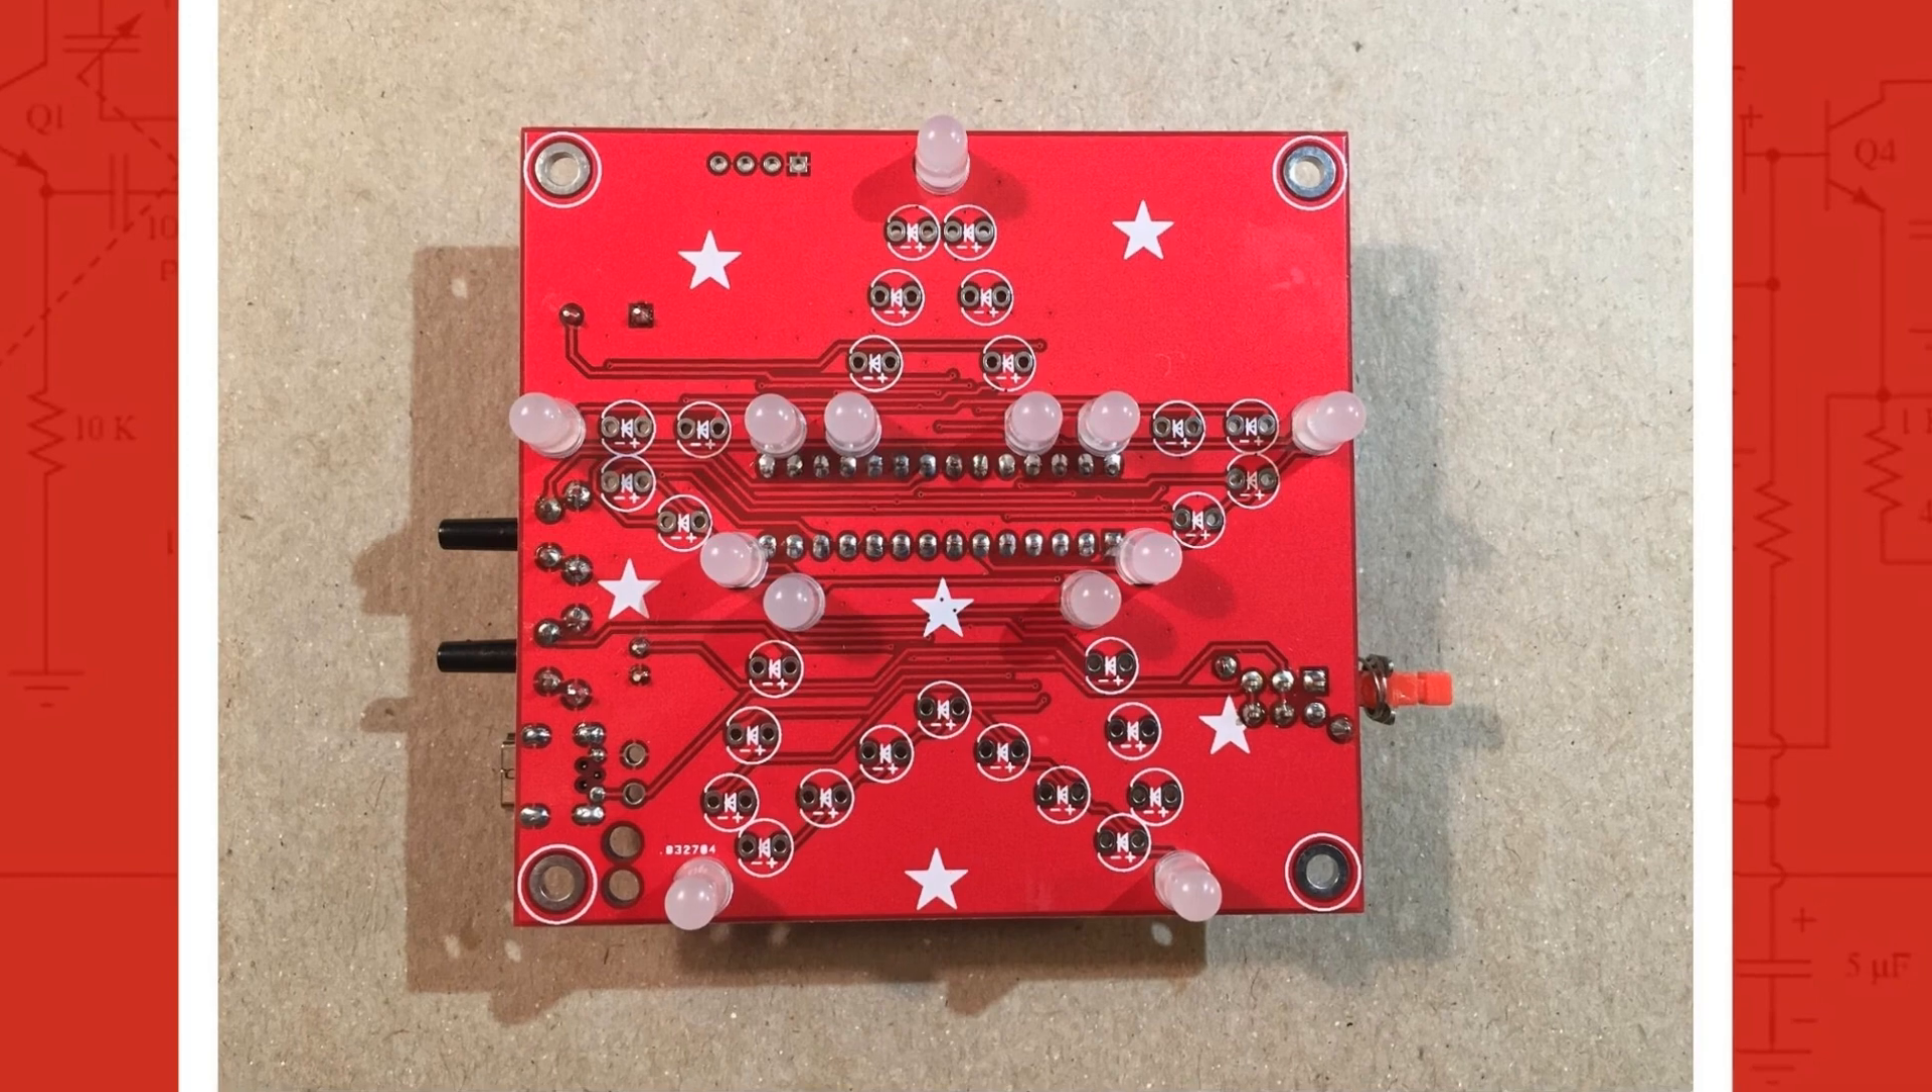In this next picture, I started populating the 40 LEDs.